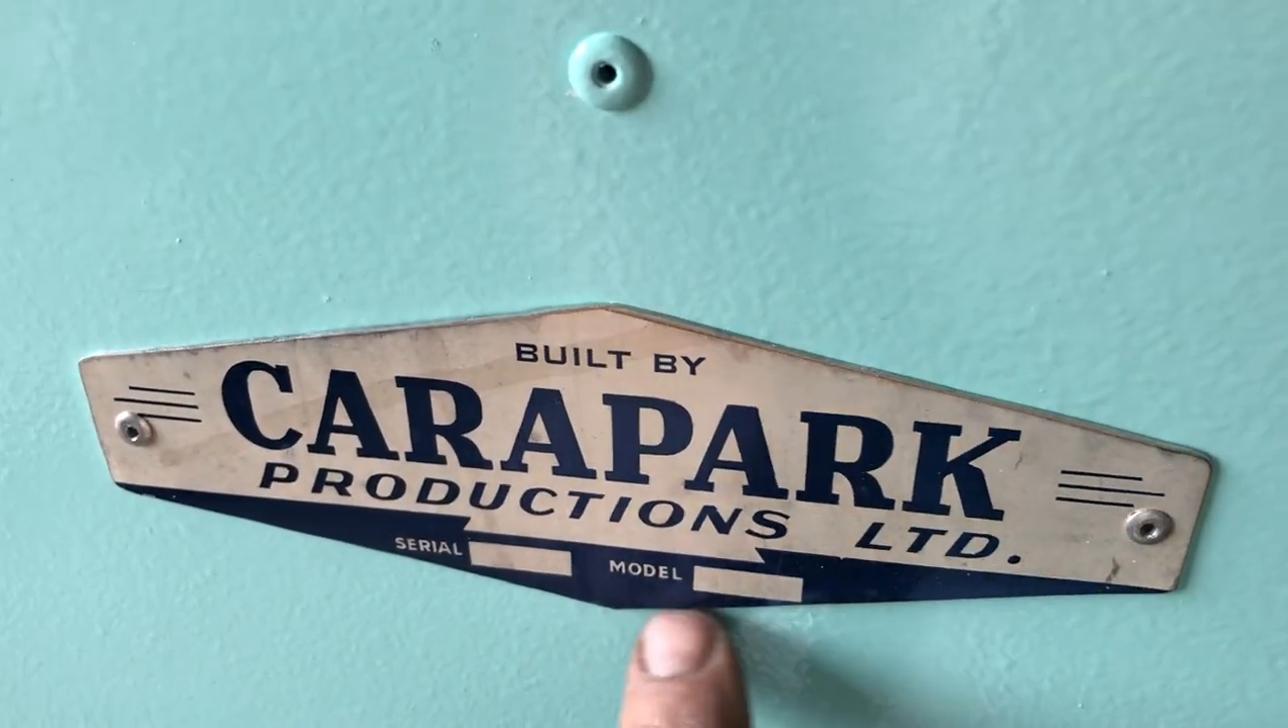You've reinstated the old Carapark sticker that came off the back.